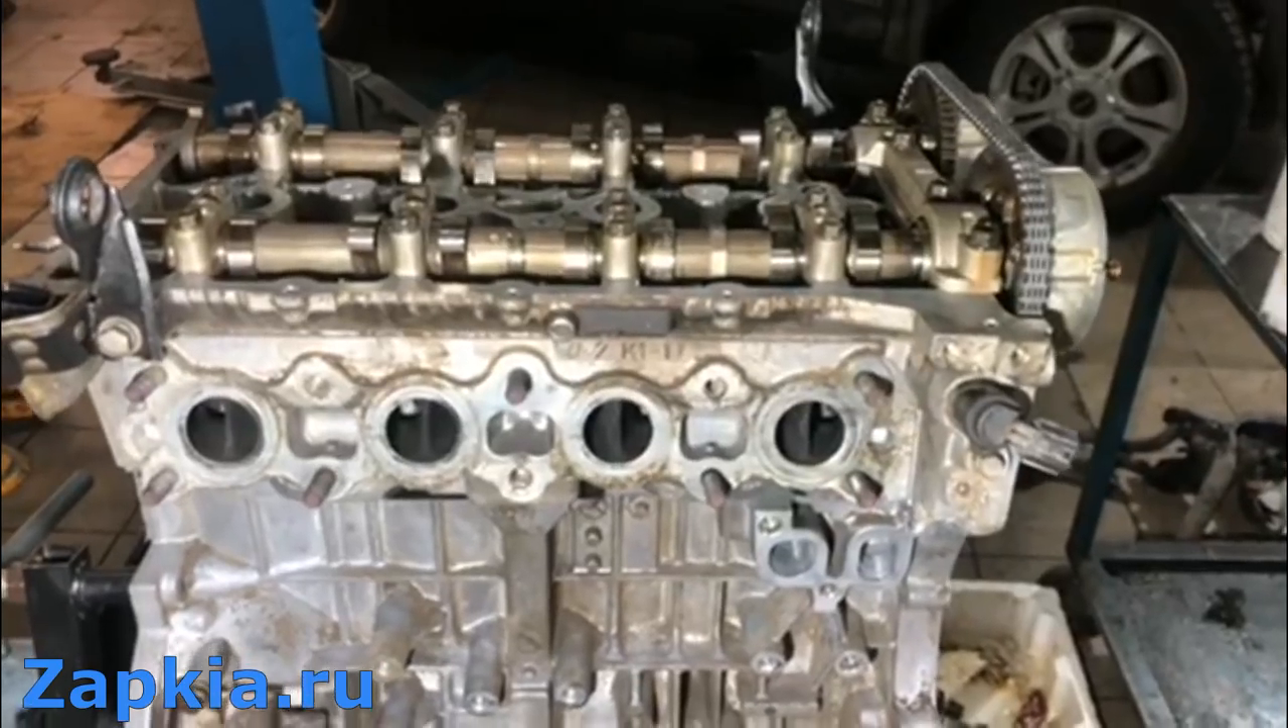Ну что головку мы прикрутили распредвалы тоже уже на месте.